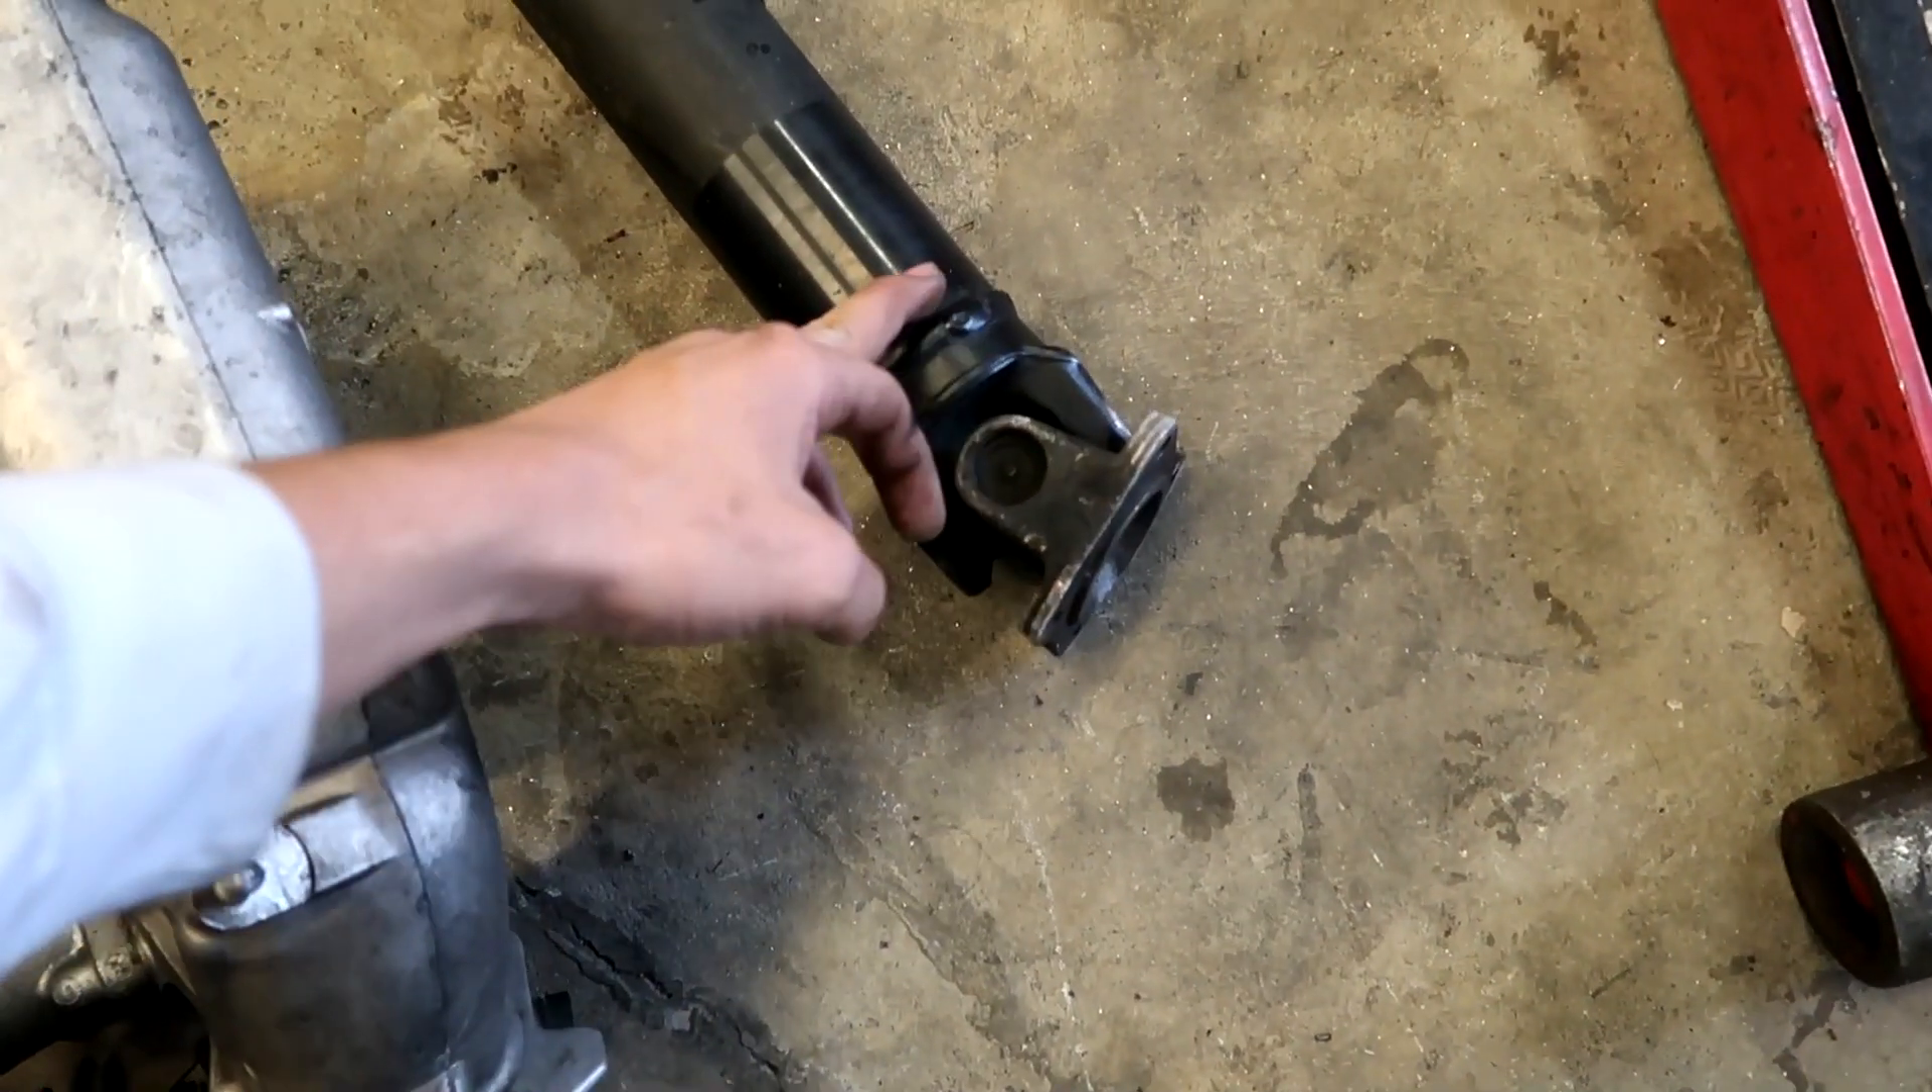And then I also took the drive shaft off as well, or at least the front half of it because I don't want this dragging on the ground.